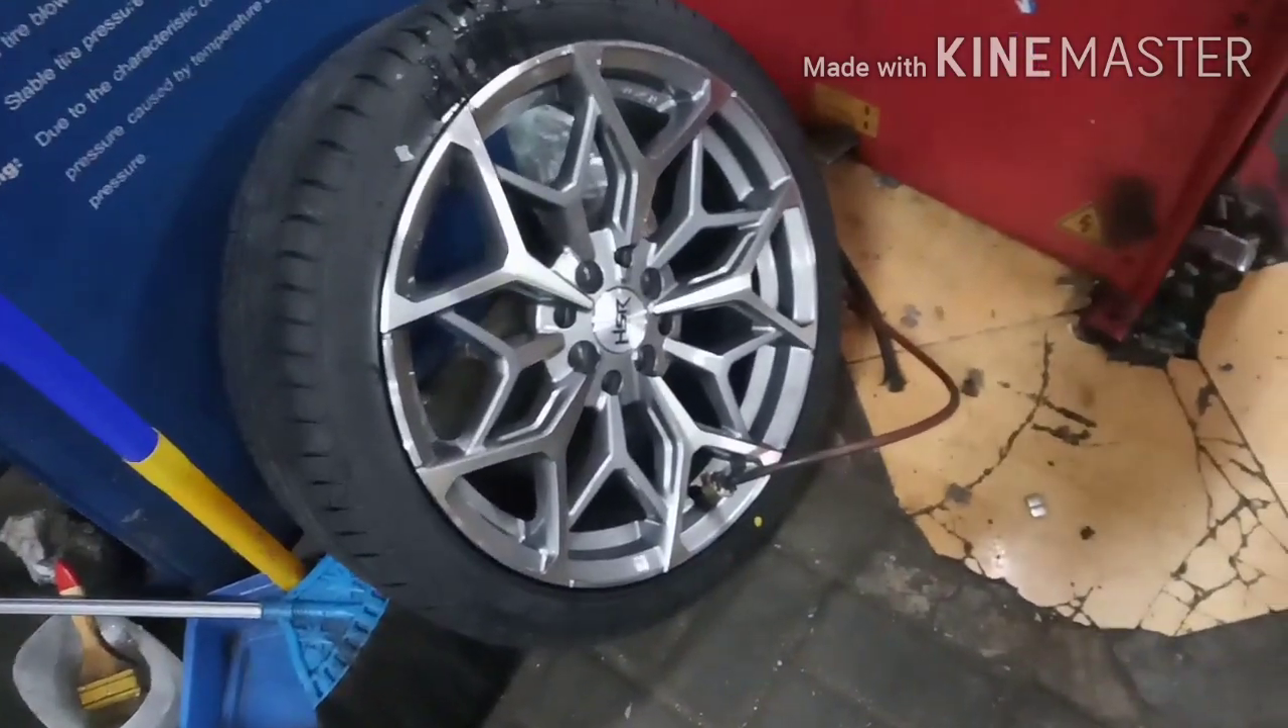Contoh velg yang sudah terpasang dengan ban ini lagi kita isi nitrogen.